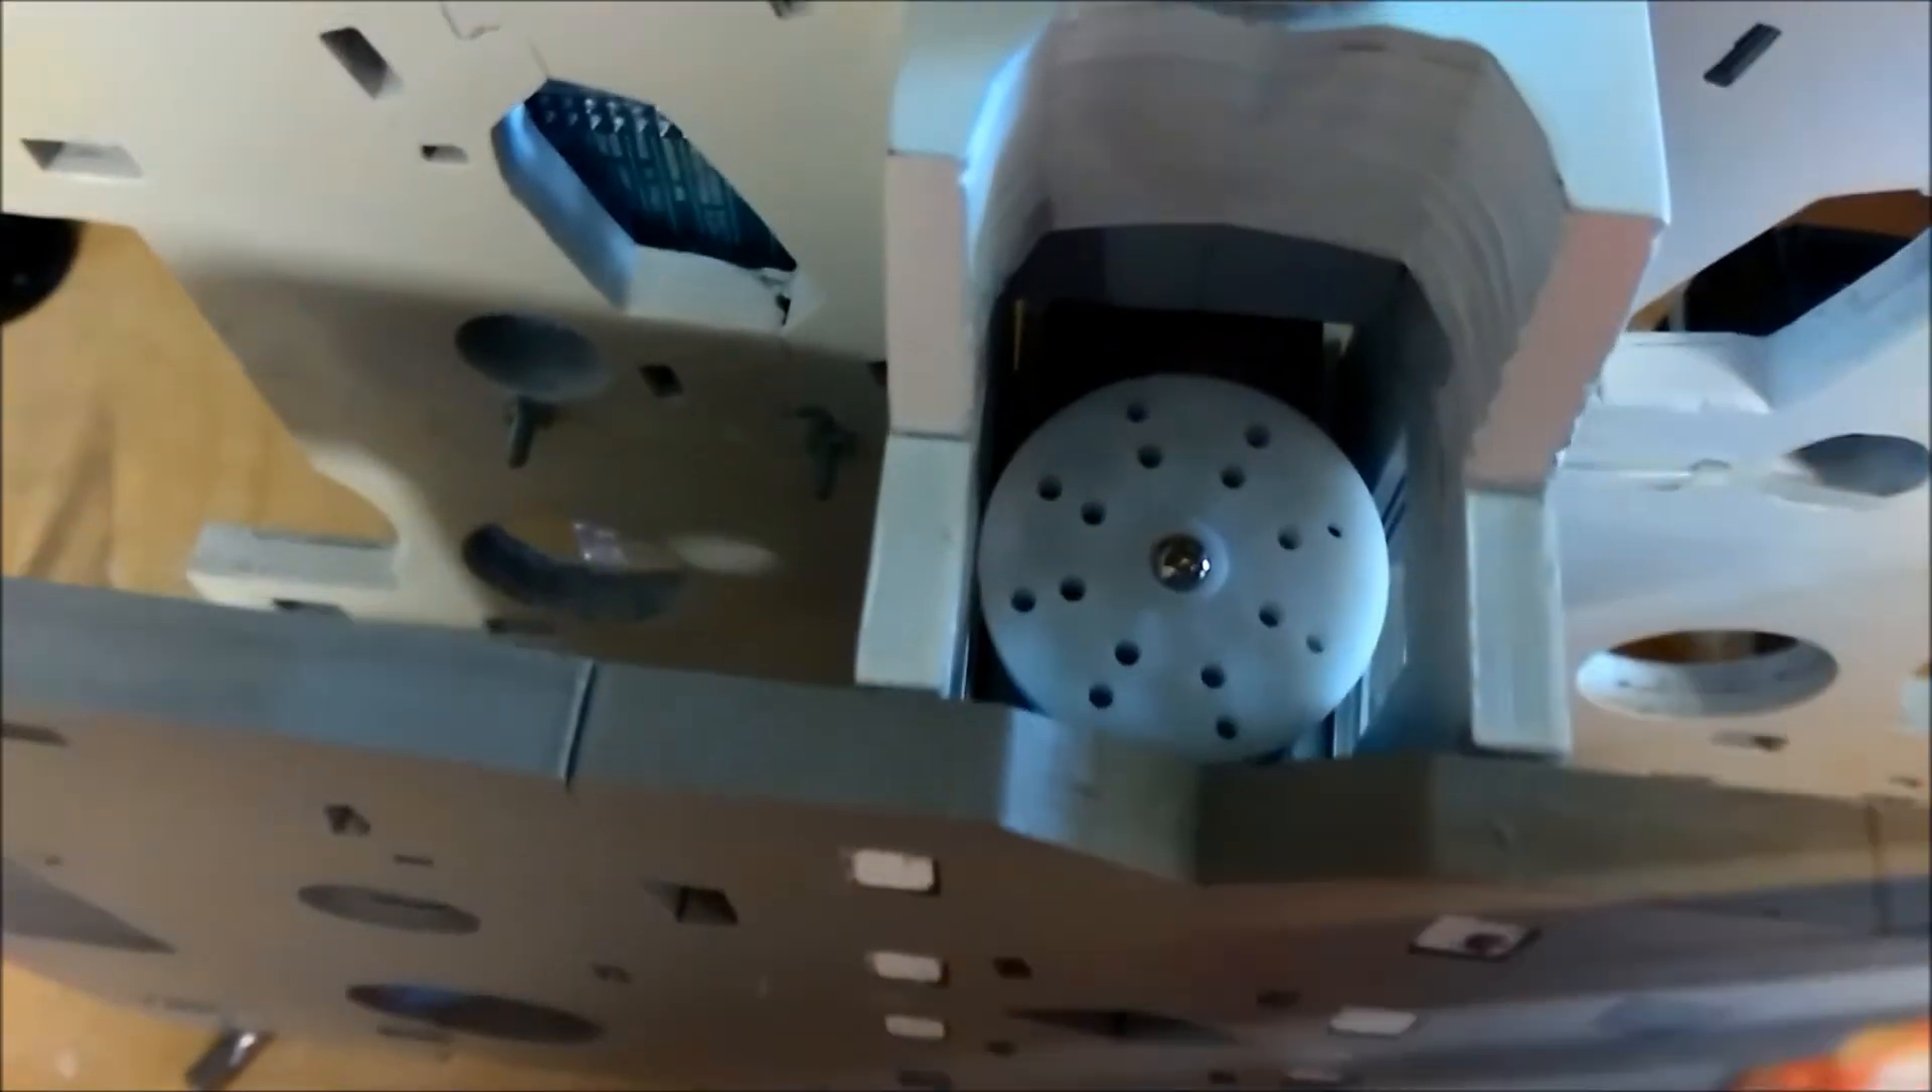So there's the servo horn fitted.